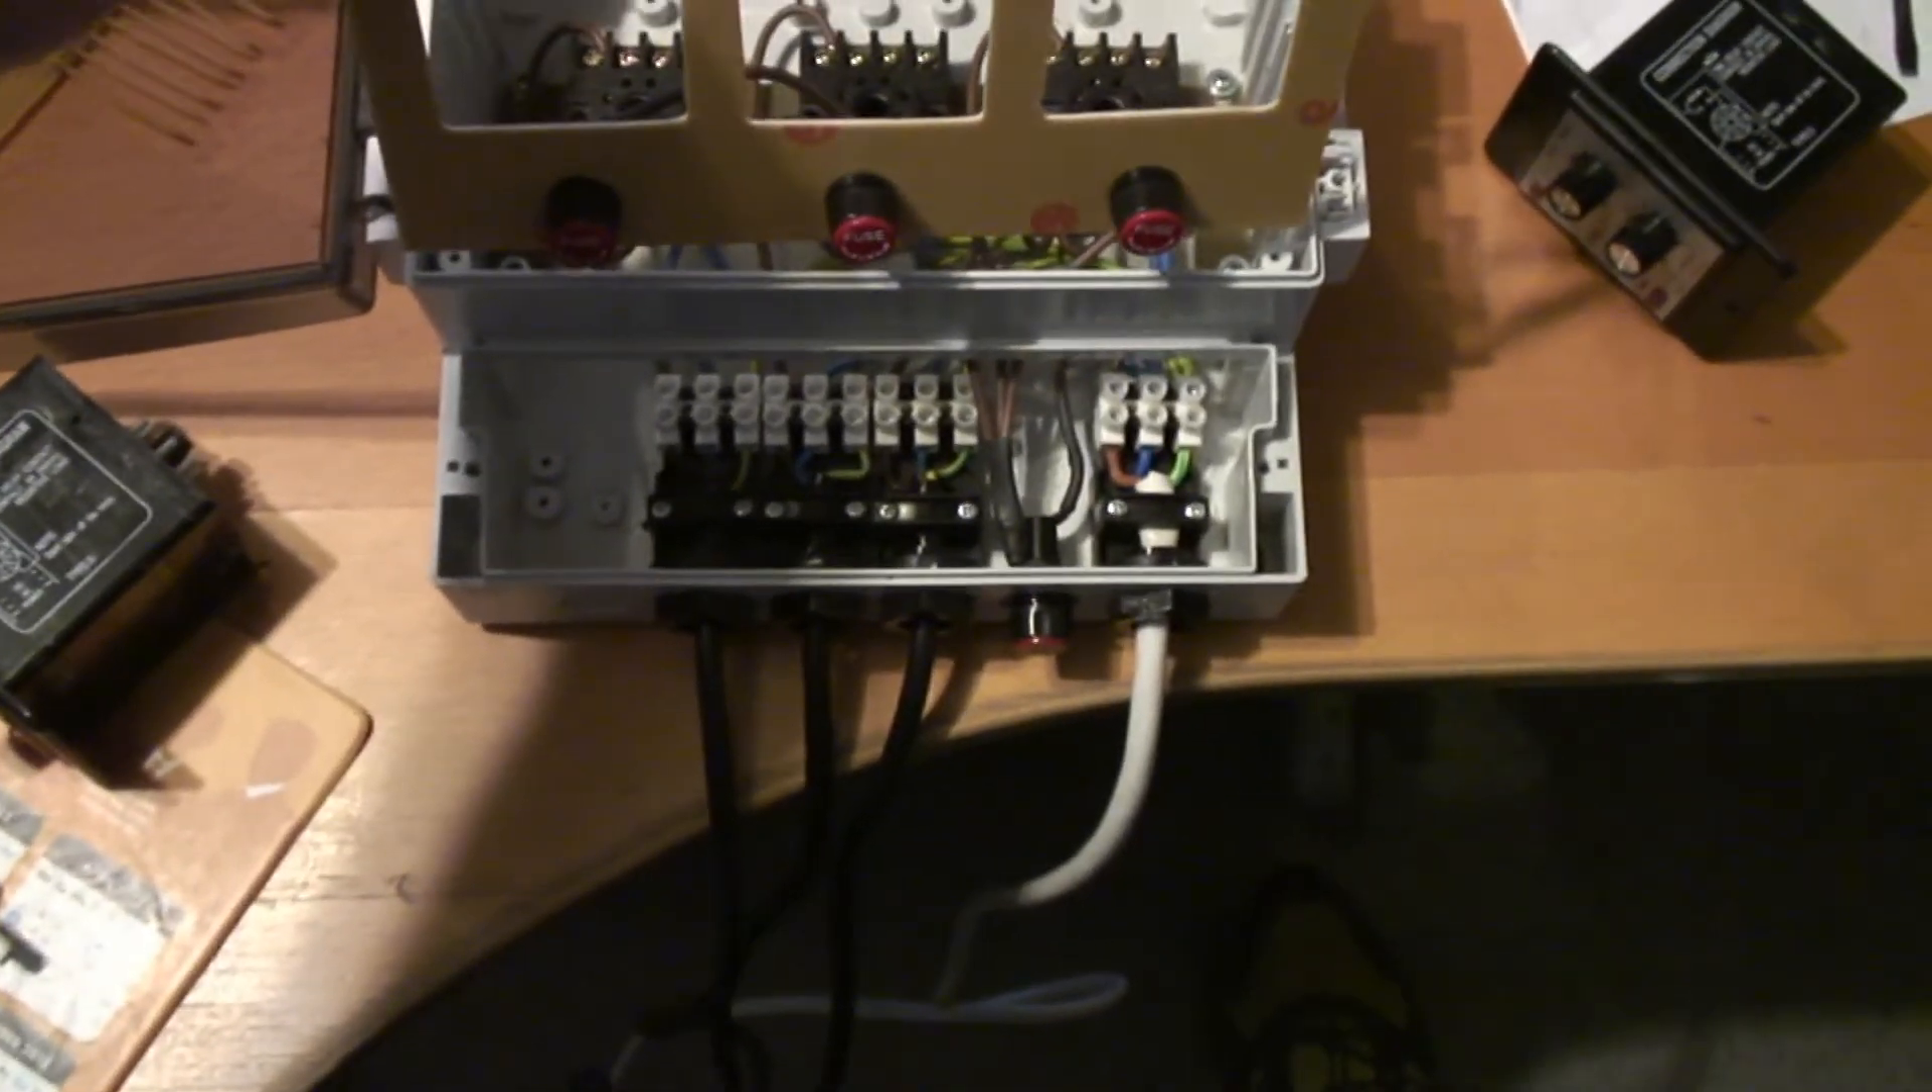I've got all the wiring in, folks. All my terminal blocks, all the cable strain relief.